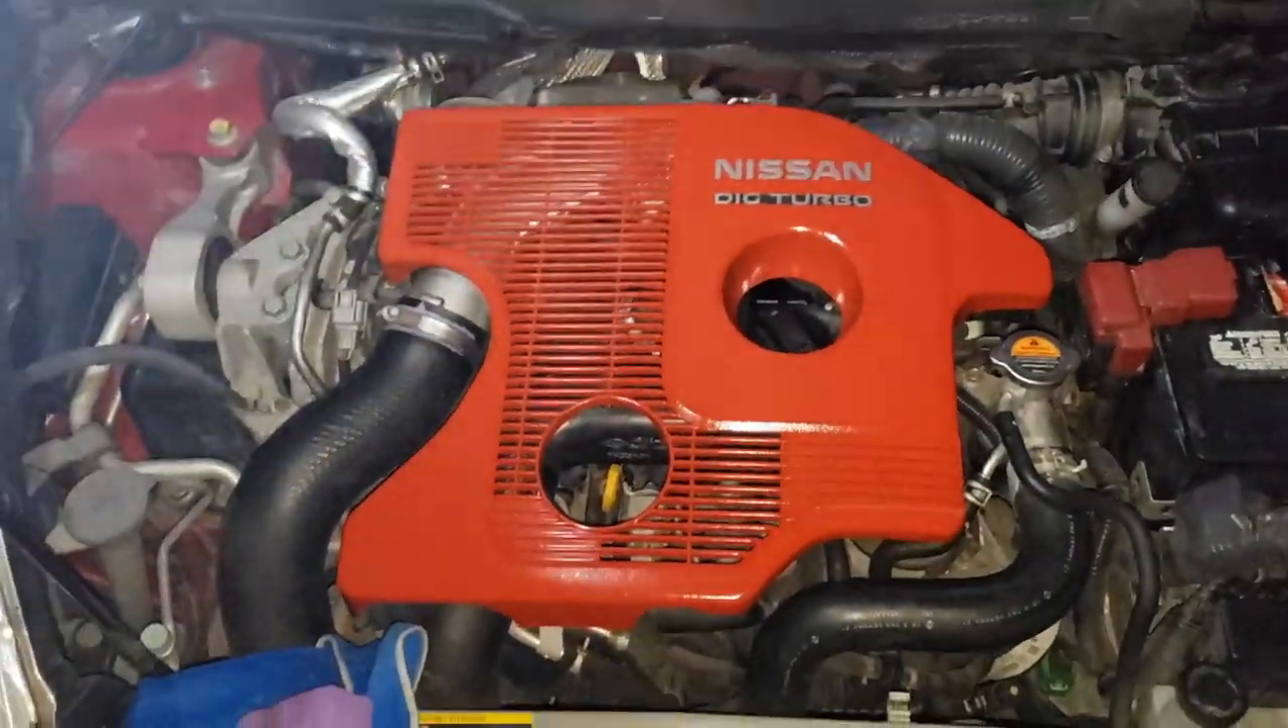Alrighty now the engine cover is back so yeah that's how you clean the uh throttle body of a Nissan Juke turbo engine.